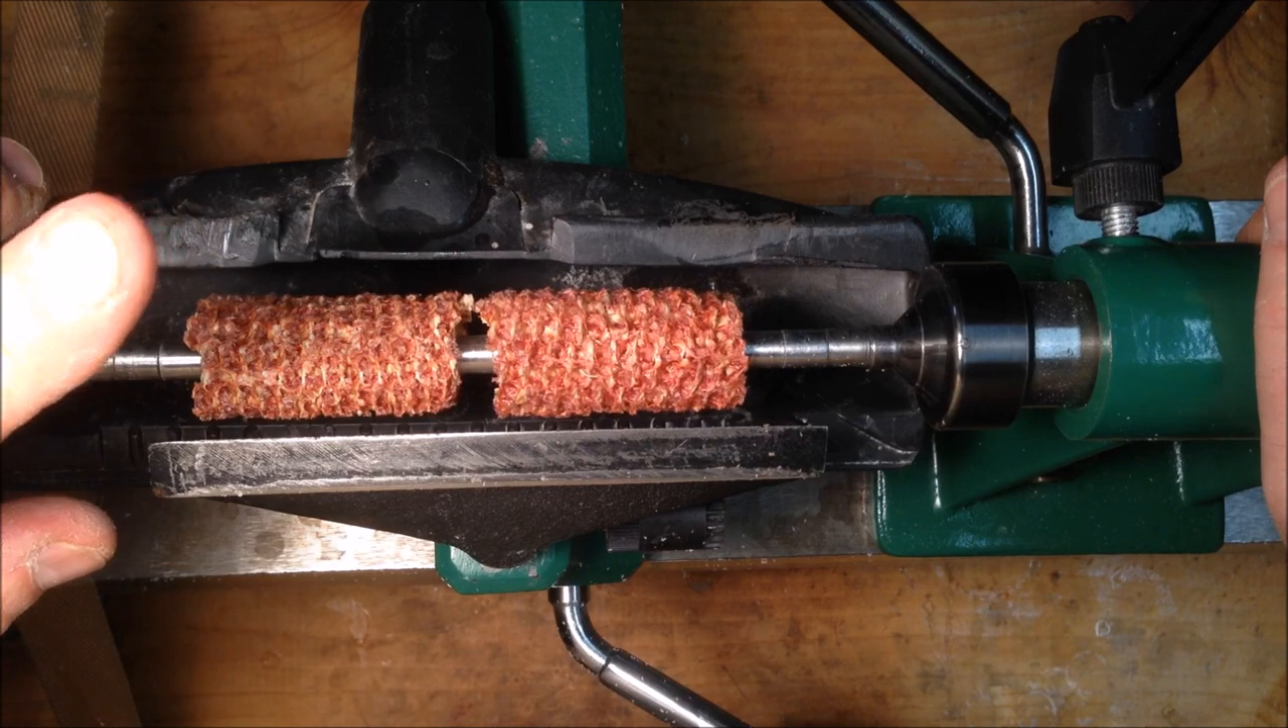I got my first set of corn cob blanks chucked up.